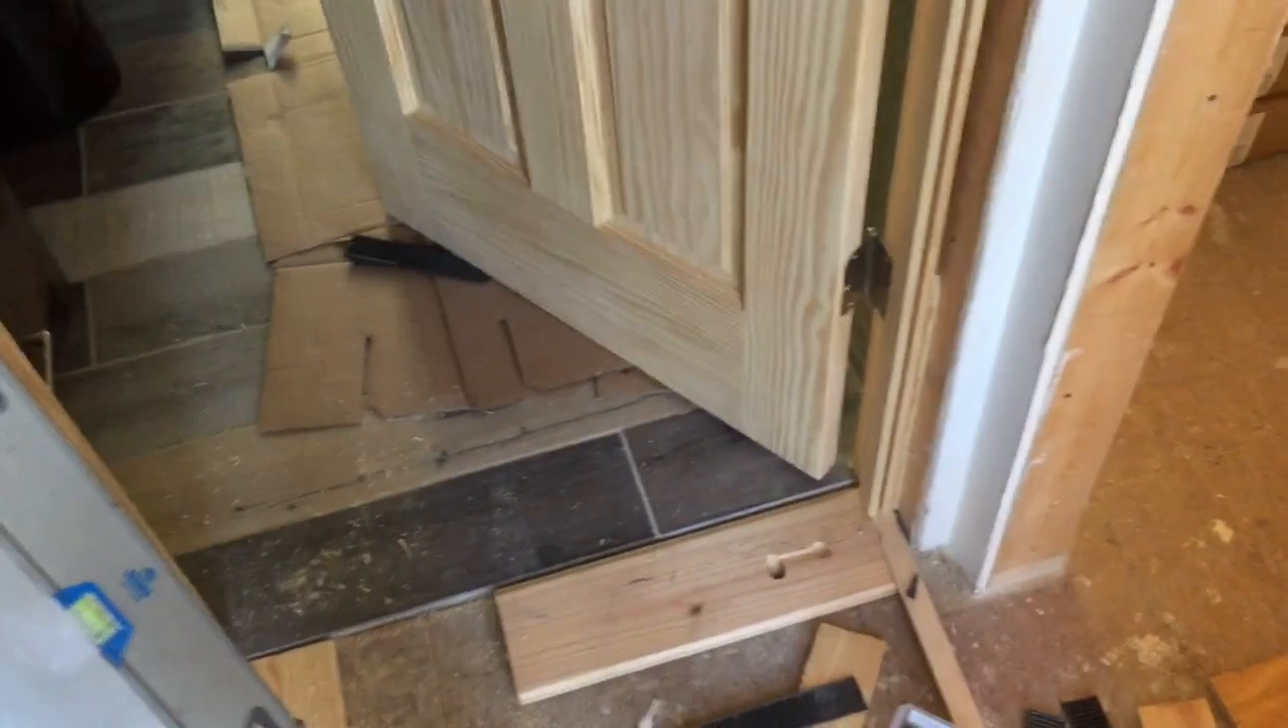Okay, so I've got the door in the opening for the bathroom actually.